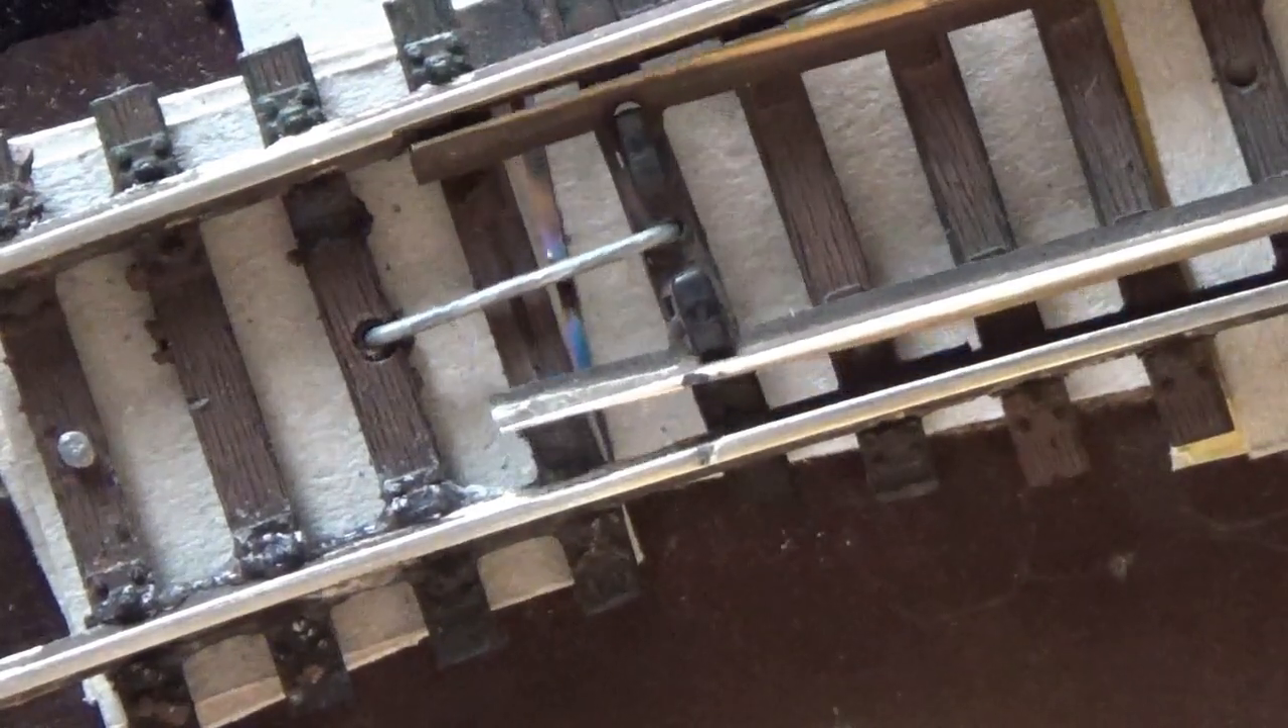I've put a bit of wire down through the tie bar and that's bent at 90 degrees.